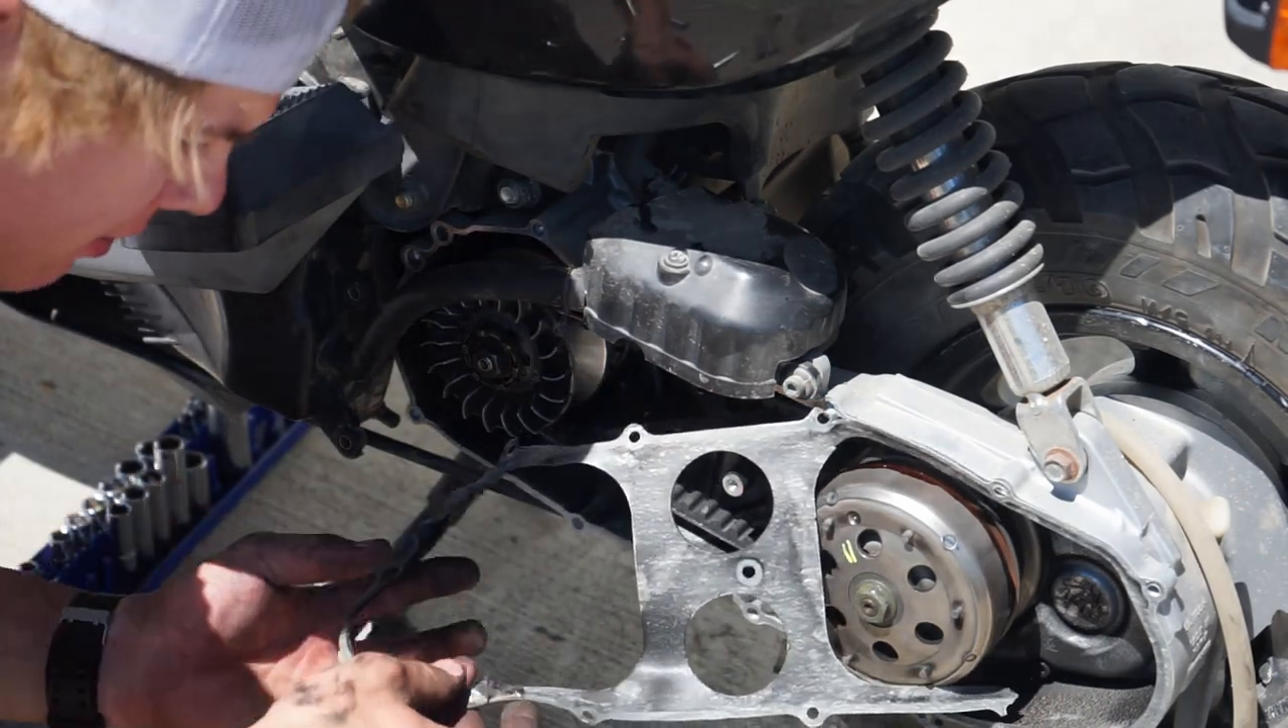Now all that's left to do is put your cover back on.